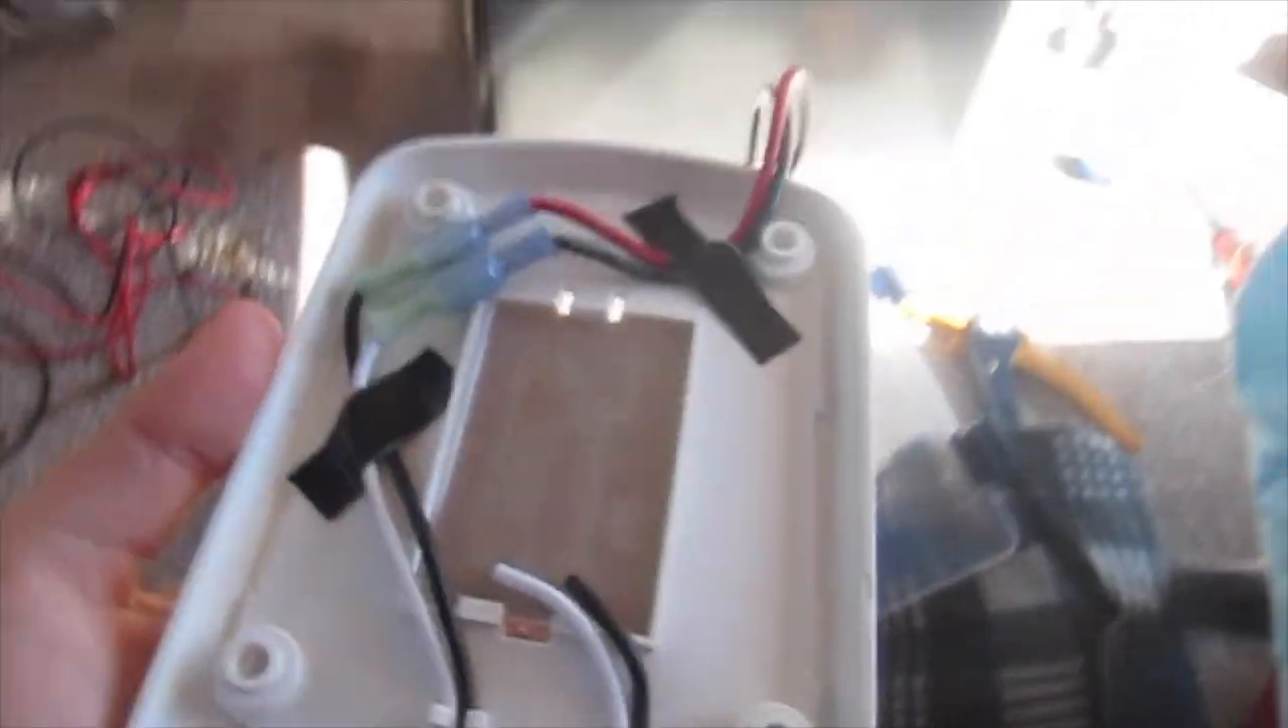Um, so I just connected the wiring in the back here.